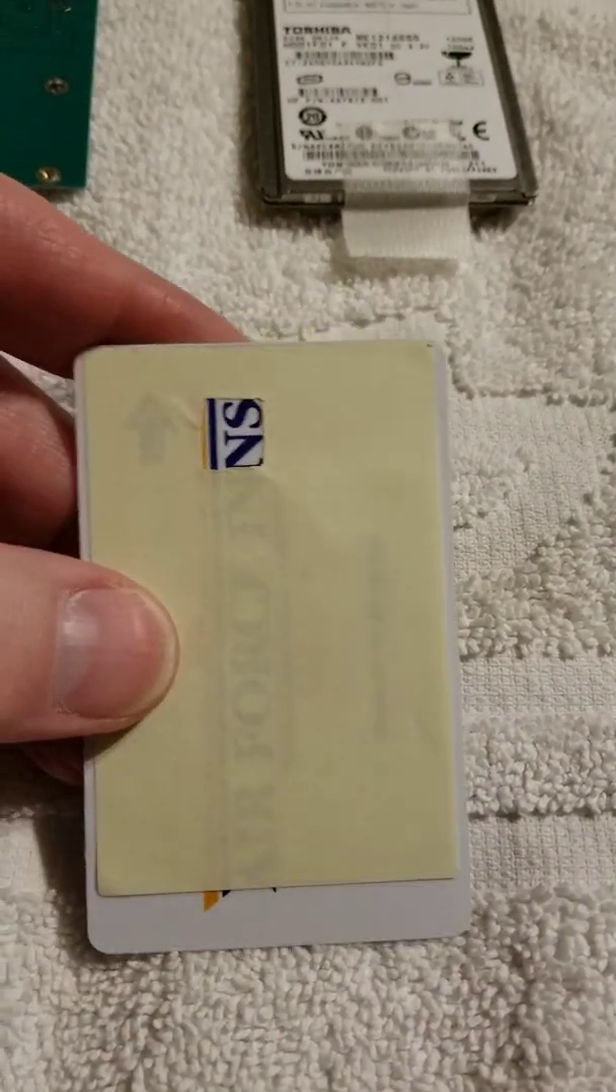Now here we have the sticky note mounted to the room key and what we're going to do is we're going to cut this out on both cards.